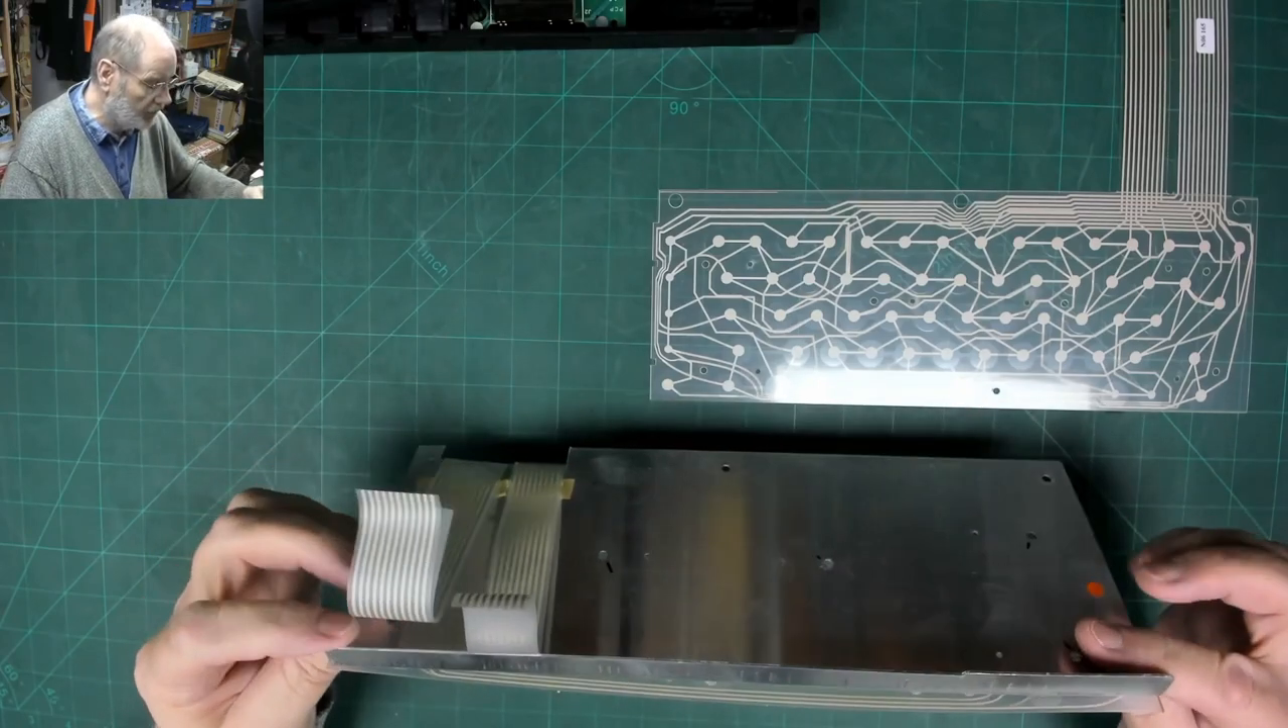We've now got the old membrane out of the top cabinet.